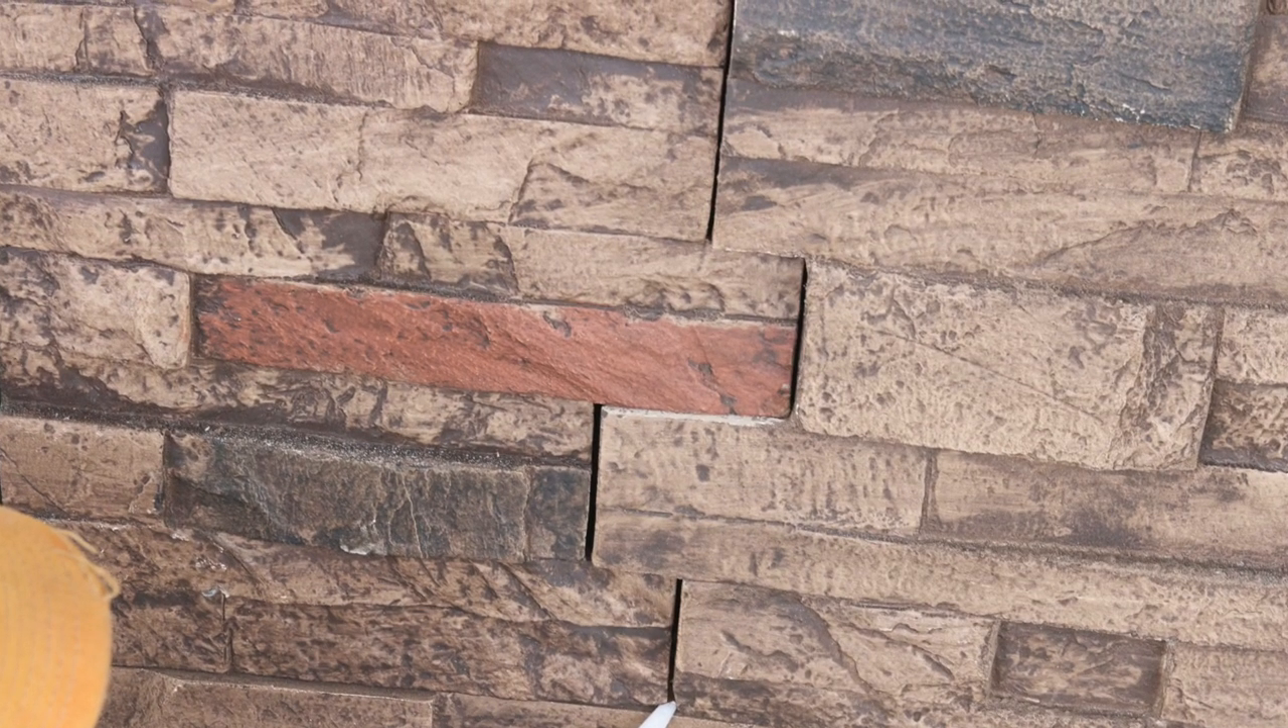Once your panels are in place, you might notice small seams between the panels.